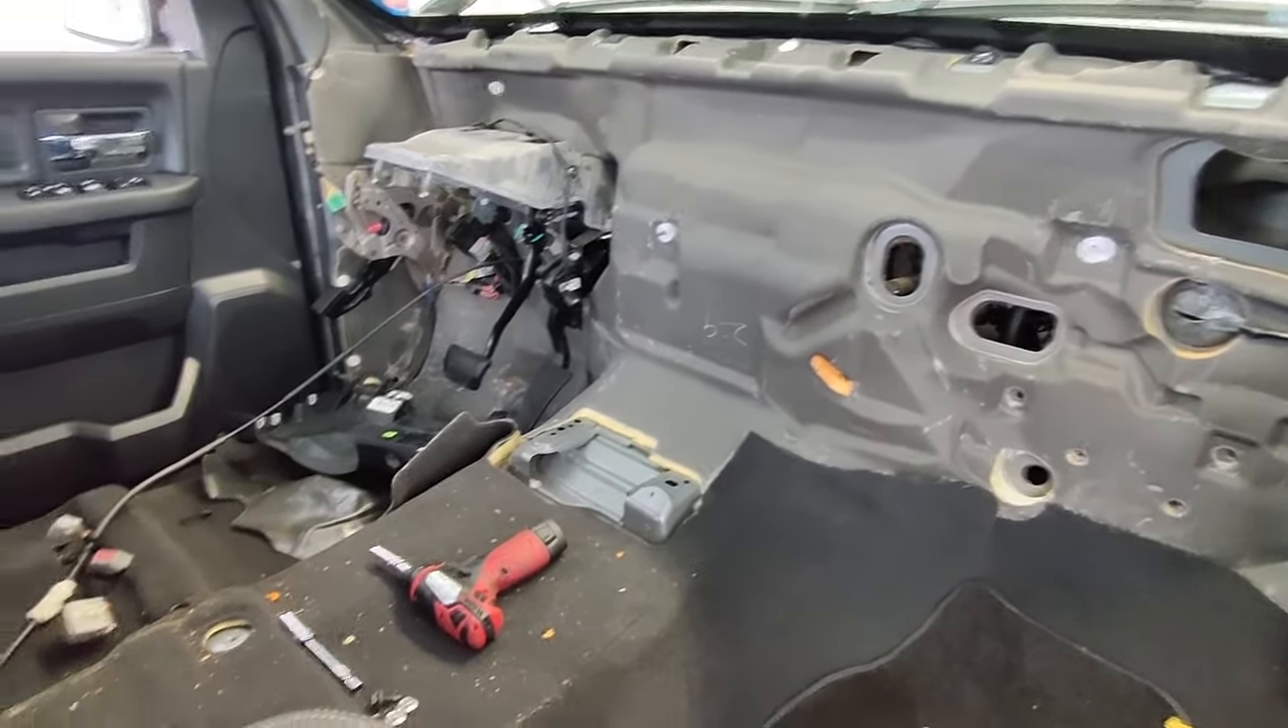Alright, so here's what the interior is going to look like after you pull the entire dash, instrument panel, the HVAC box, the center console, and the driver's seat.